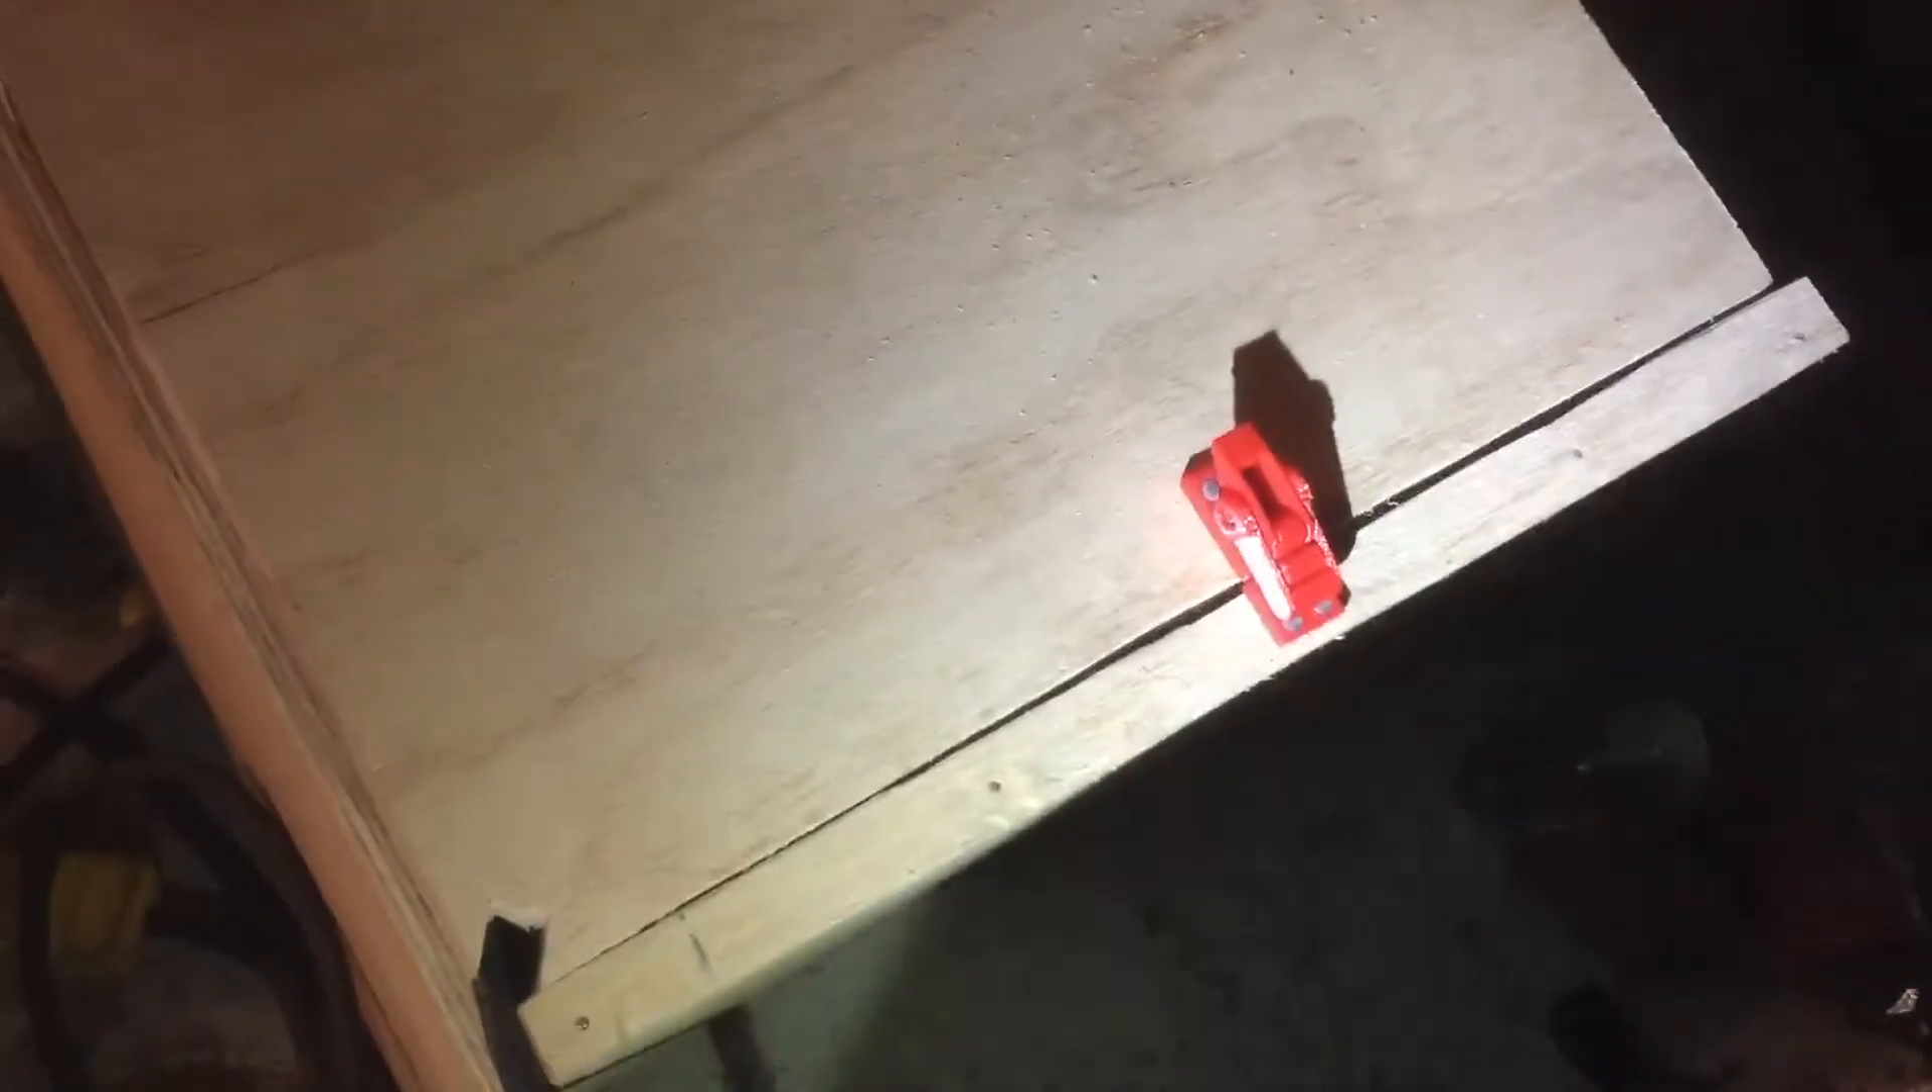So, it's actually later the same night and I just wanted to update you that I just added this little 3D printed latch and it's really cool that it's 3D printed.